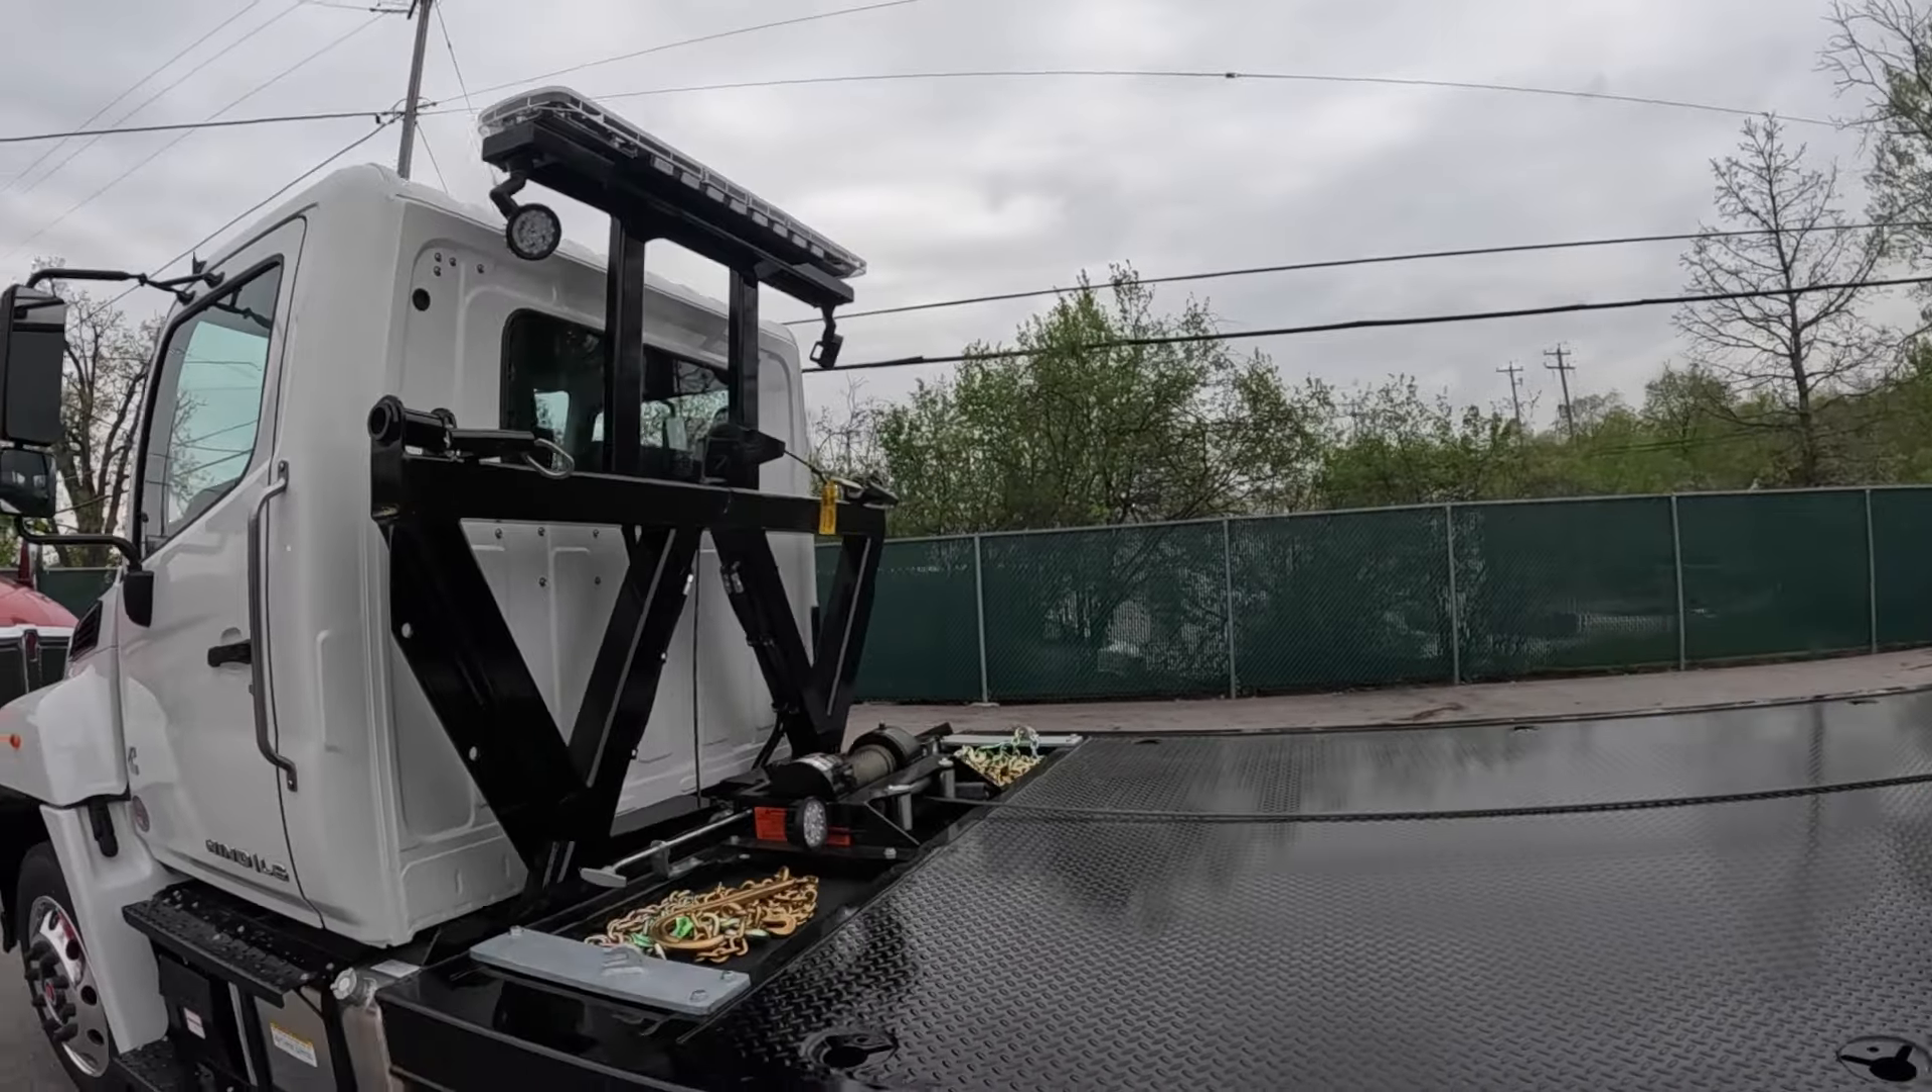They still need the stainless panel for the back here of the headache rack.